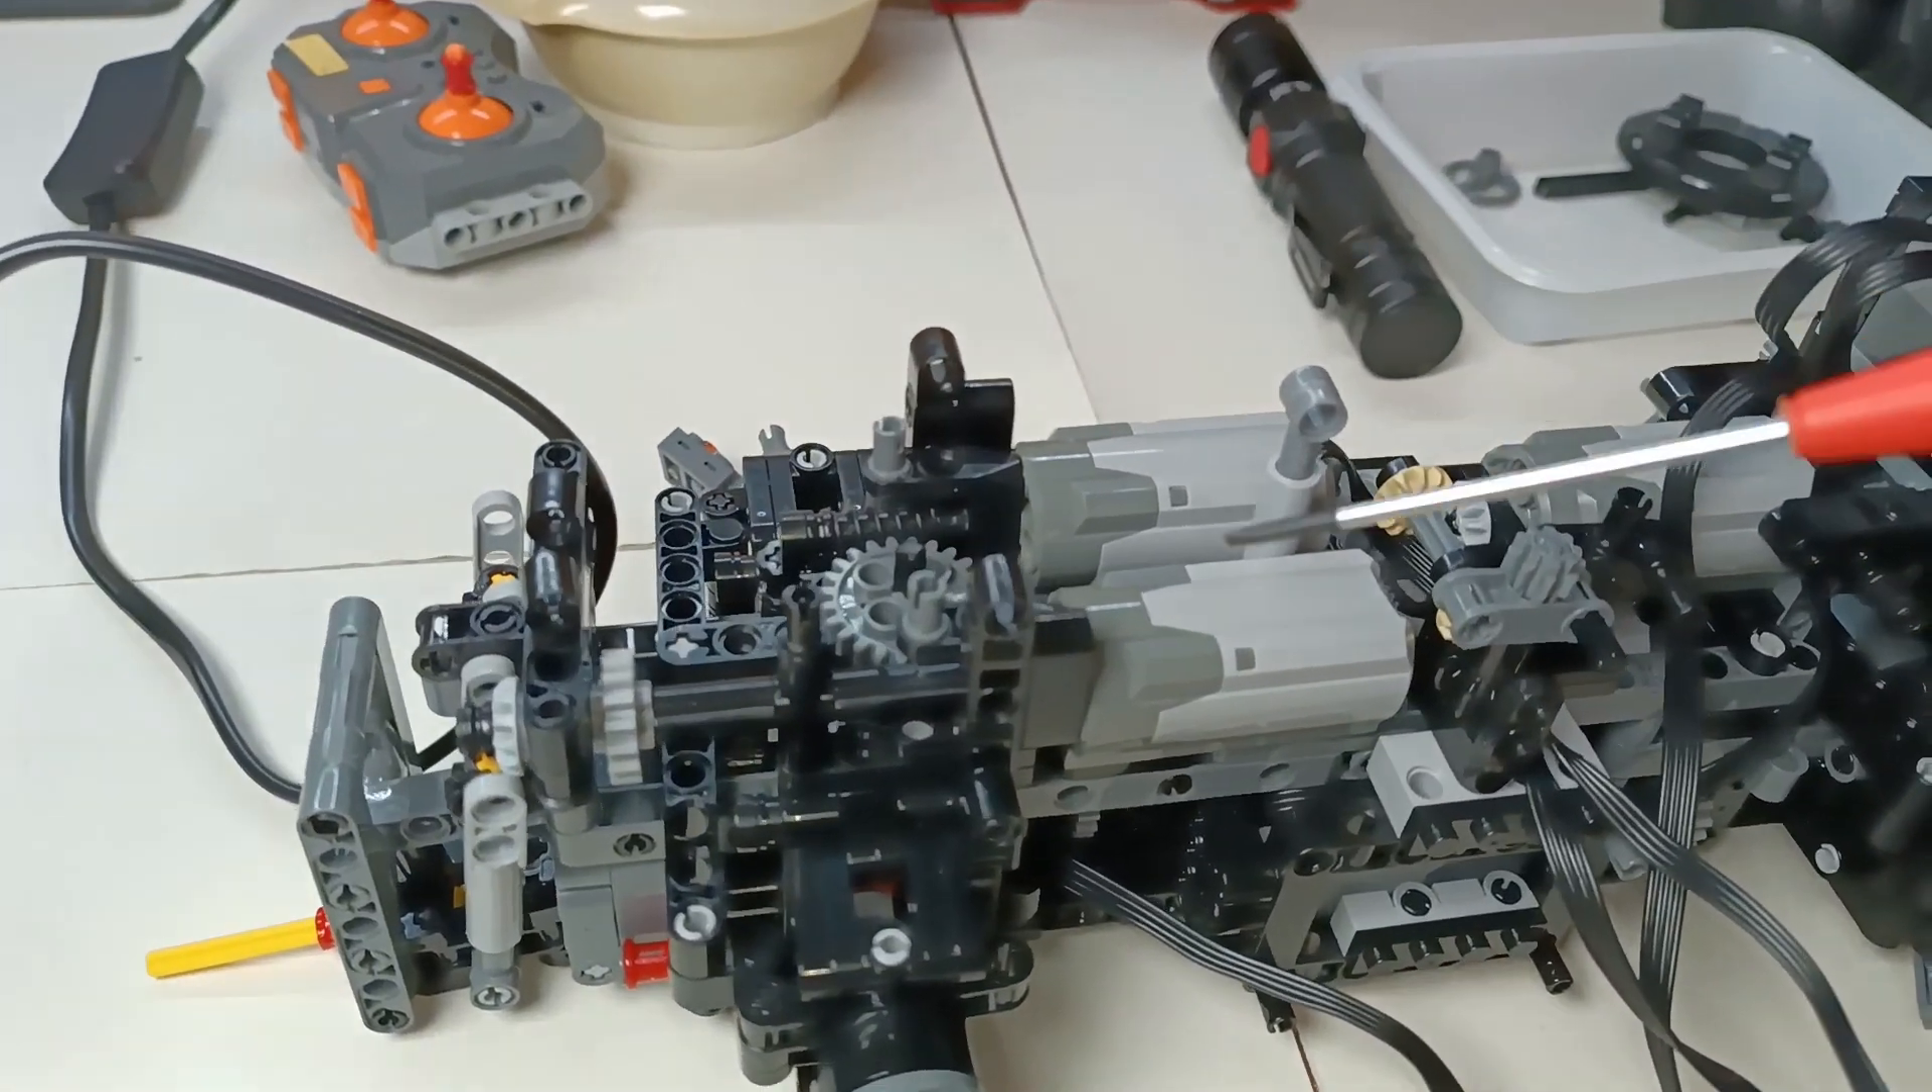Wir haben diese beiden zwei Motoren hier eingebaut.